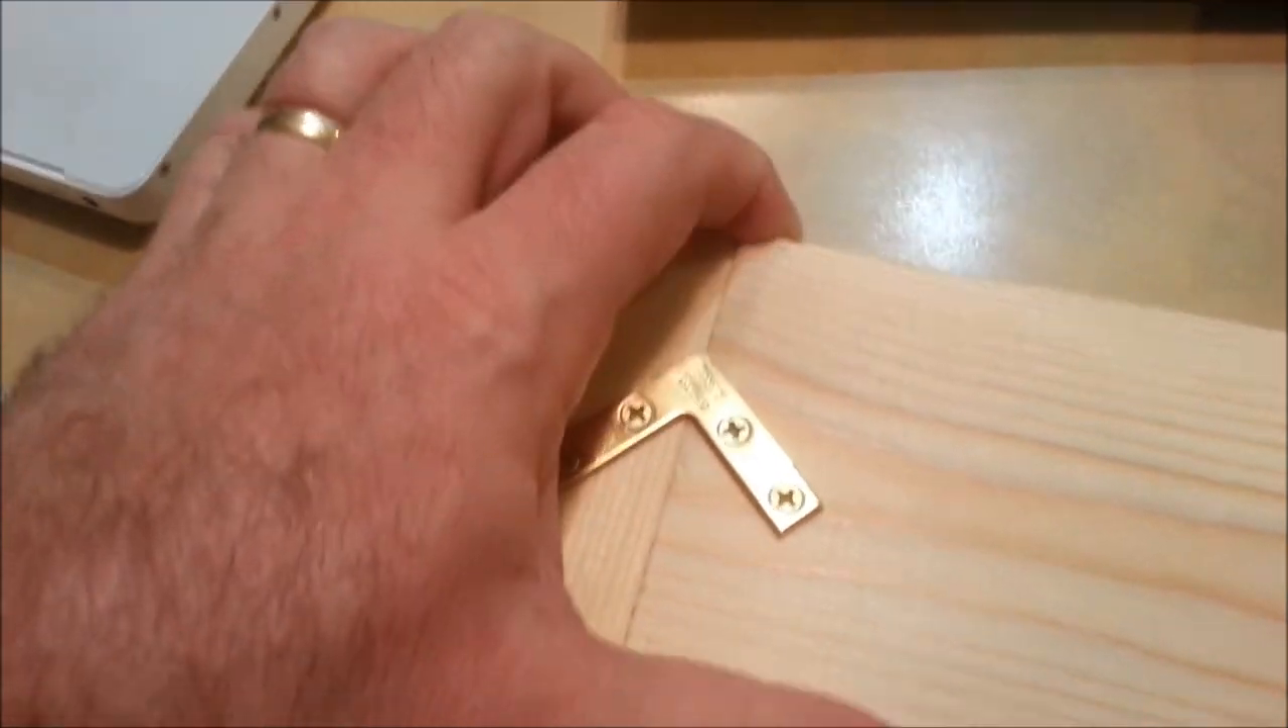Here i put the uh corner brace on at an angle and having two screws in there.